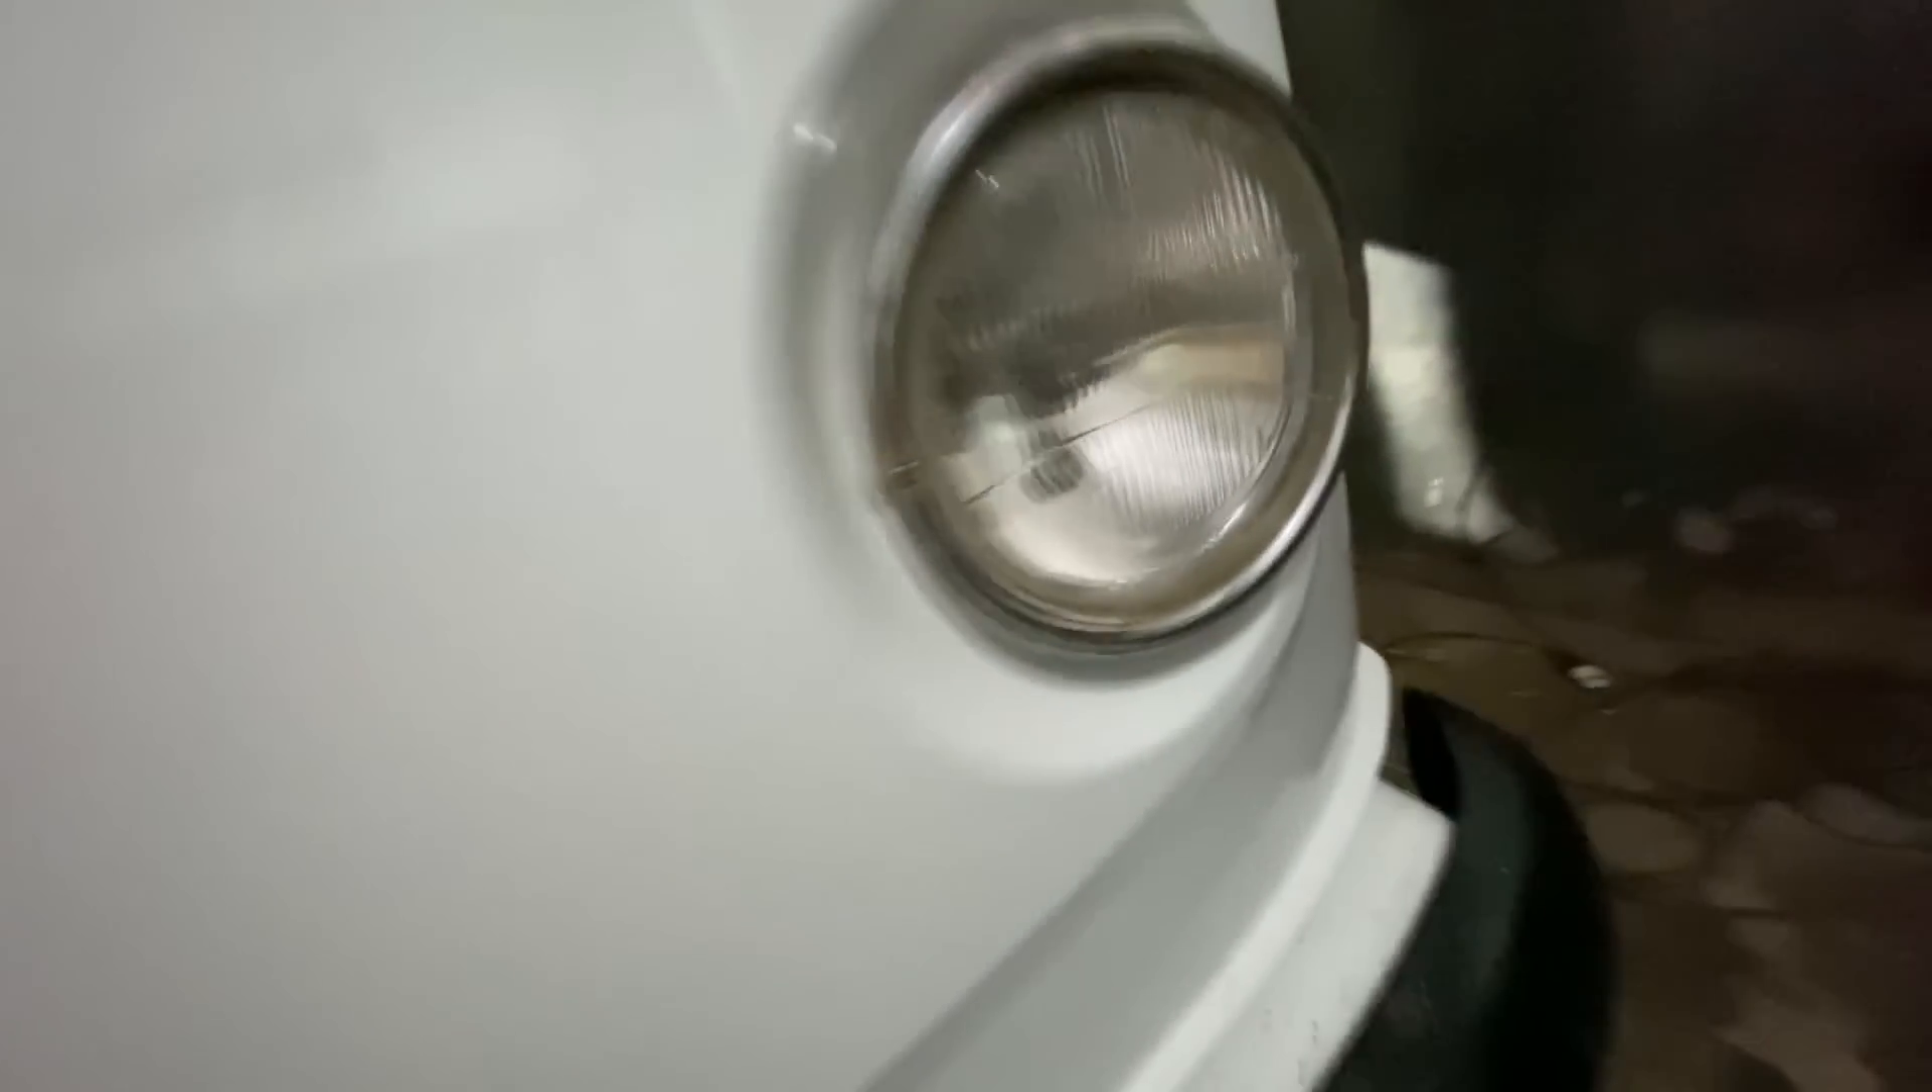Os faróis já coloquei aqui ó o original.